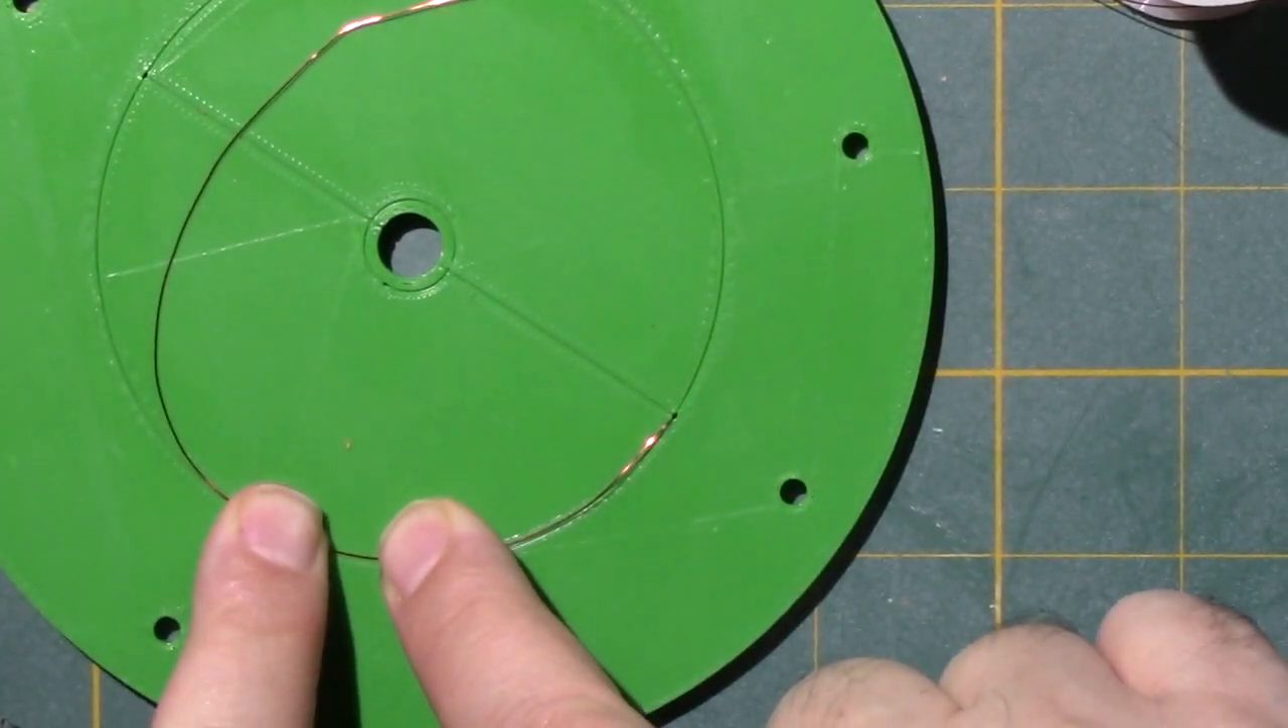I thought I had the right dimensions, but you can see the wire pops back out.